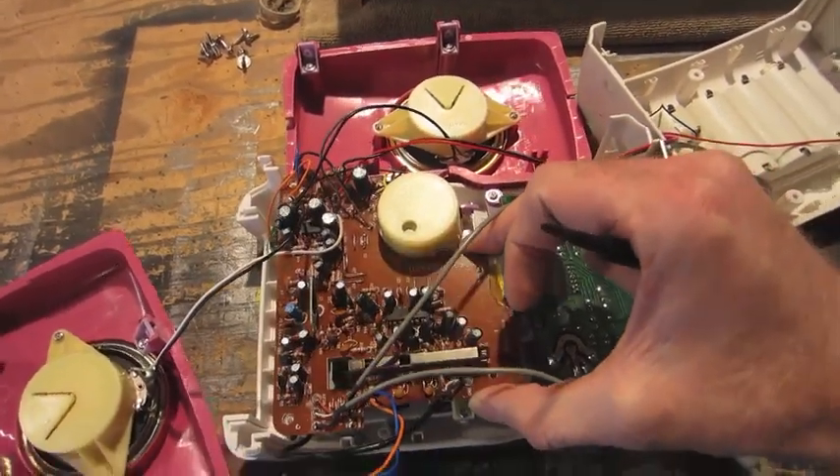Got the Barbie Karaoke all torn apart.